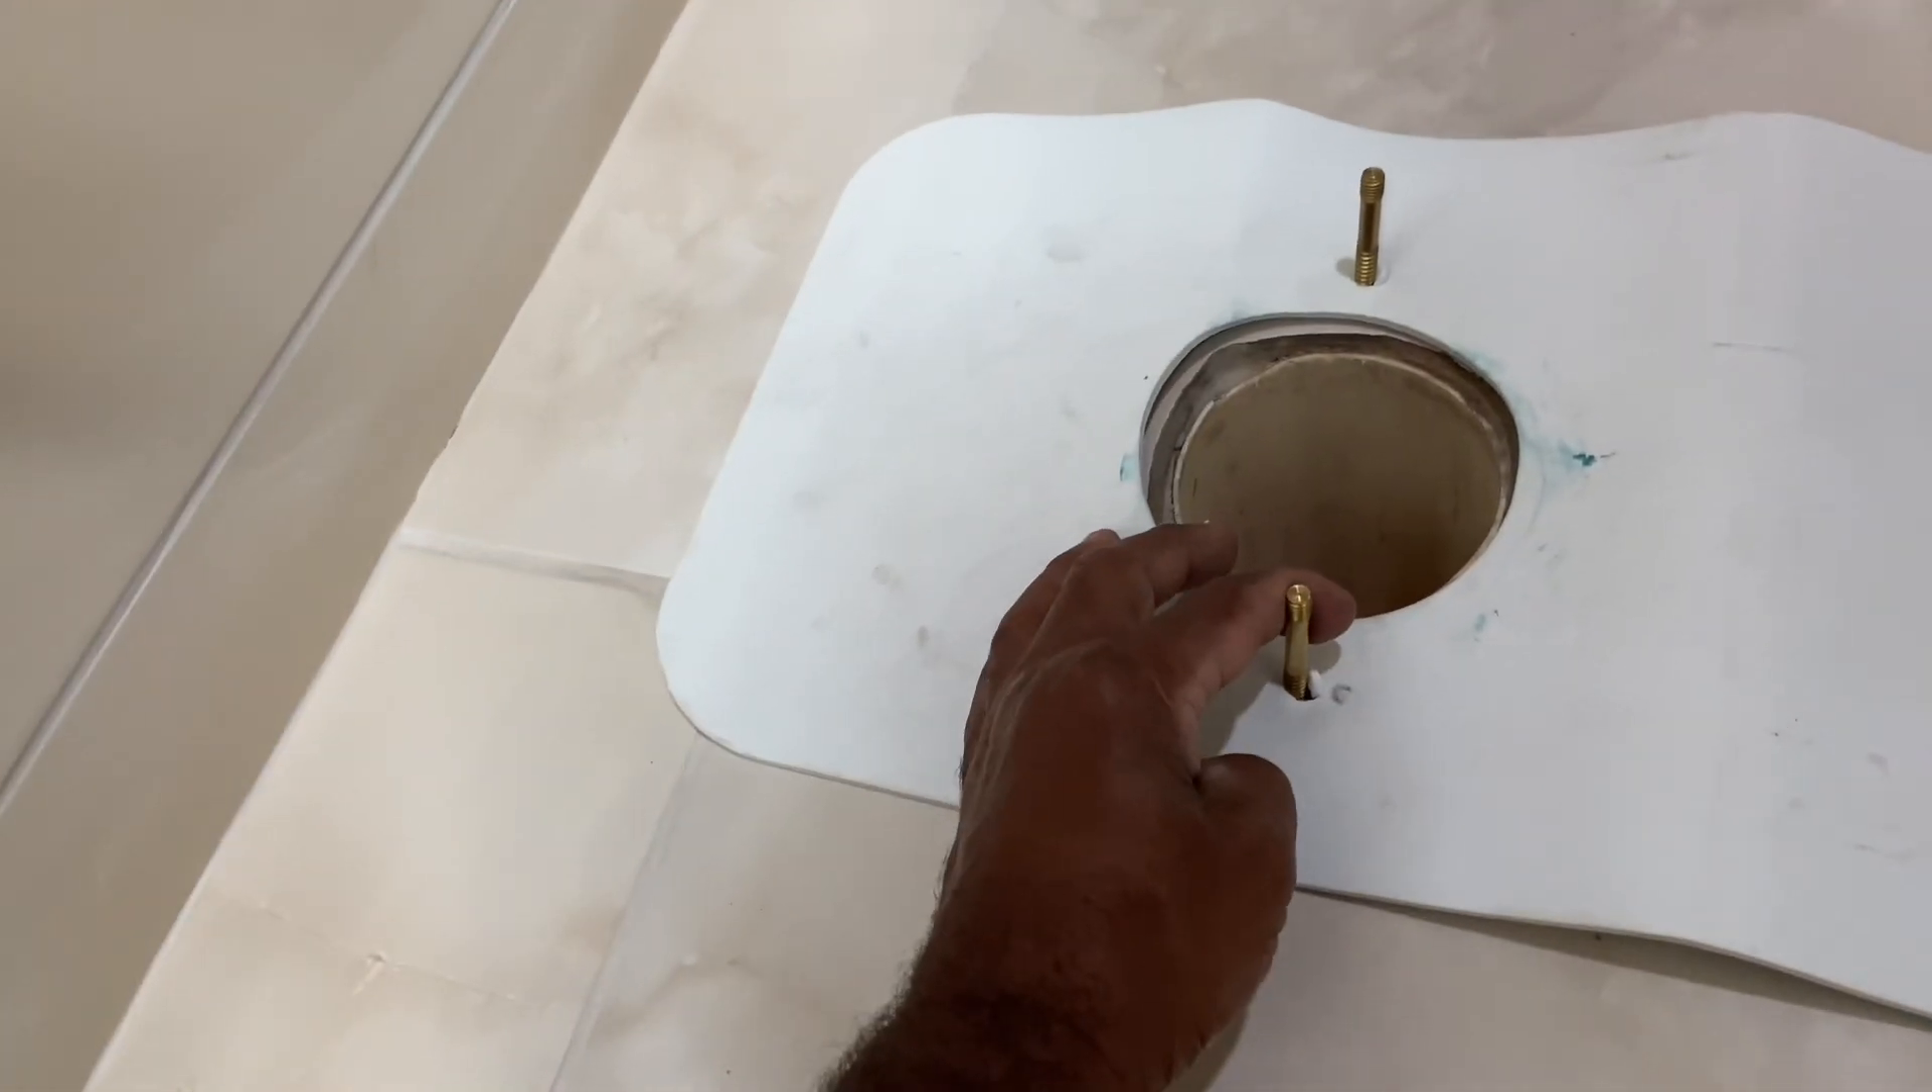E aqui a gente coloca o tapetezinho, ó. Já botei os parafusos.